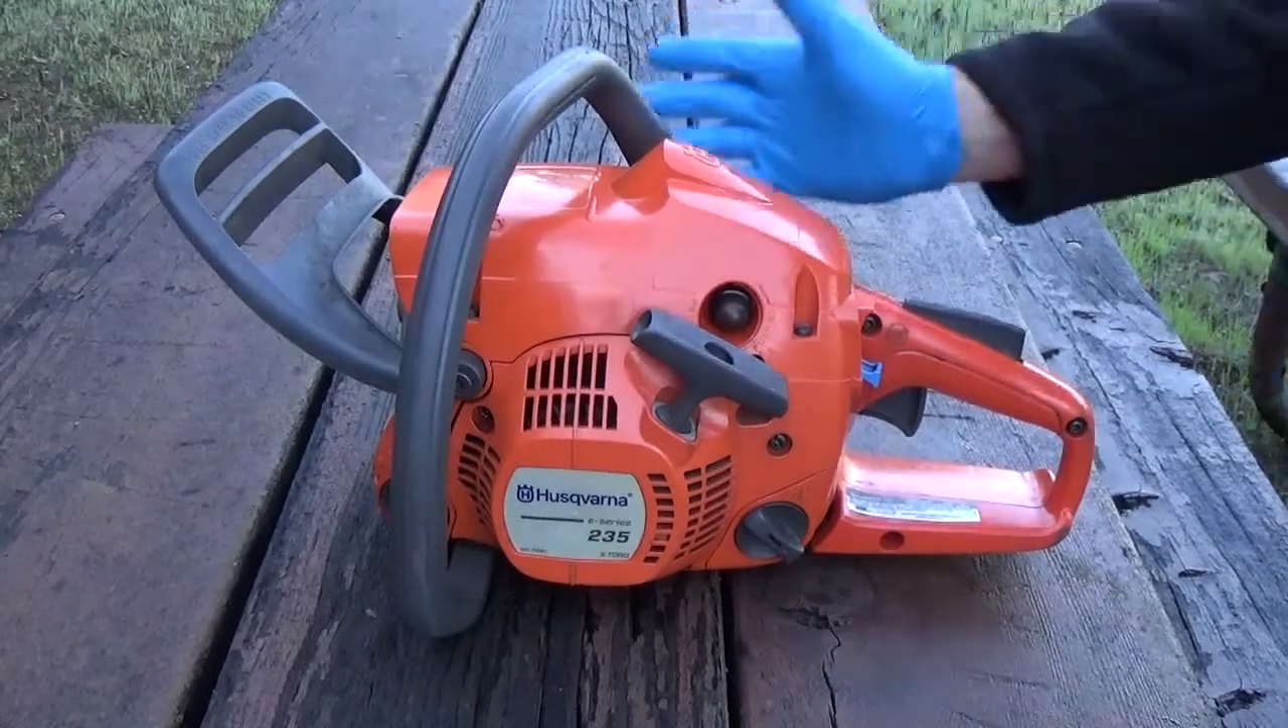I went ahead and removed the bar and chain.